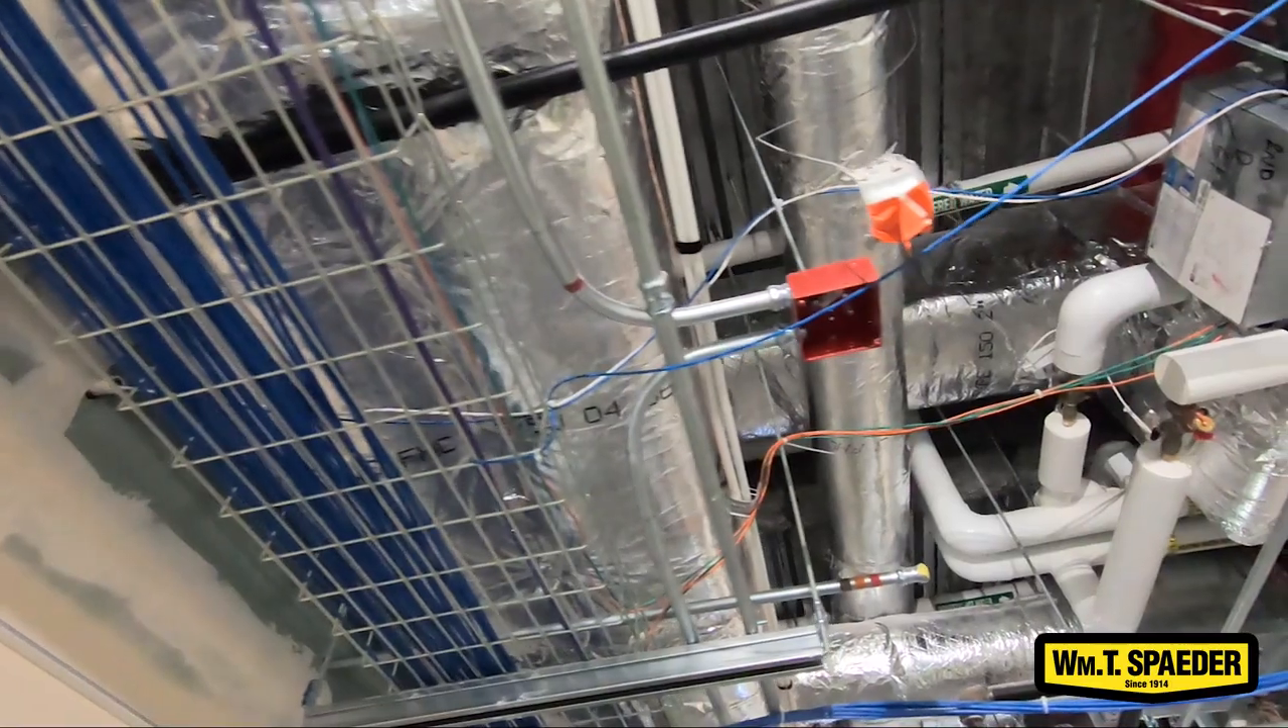Here we don't have any ceiling grid up yet, so we're still able to see everything.